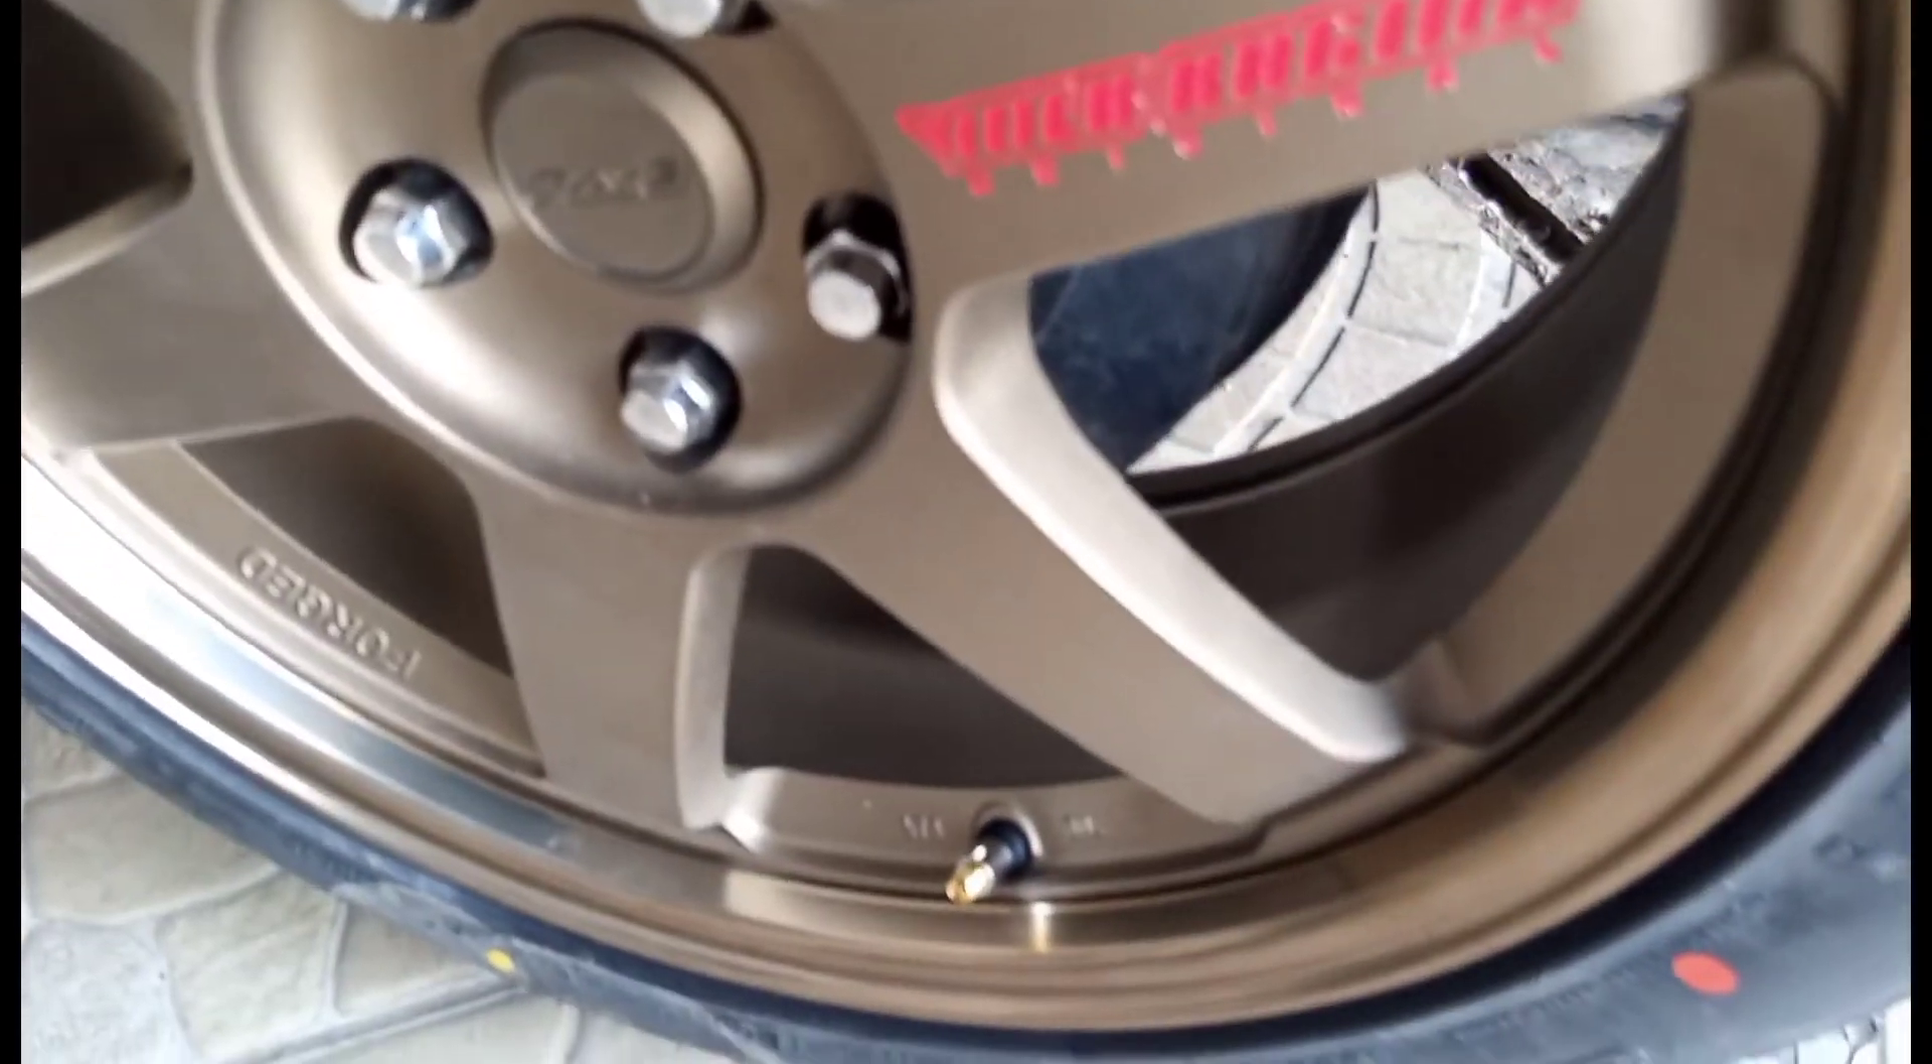Ini dia velgnya sudah terpasang dengan ban.